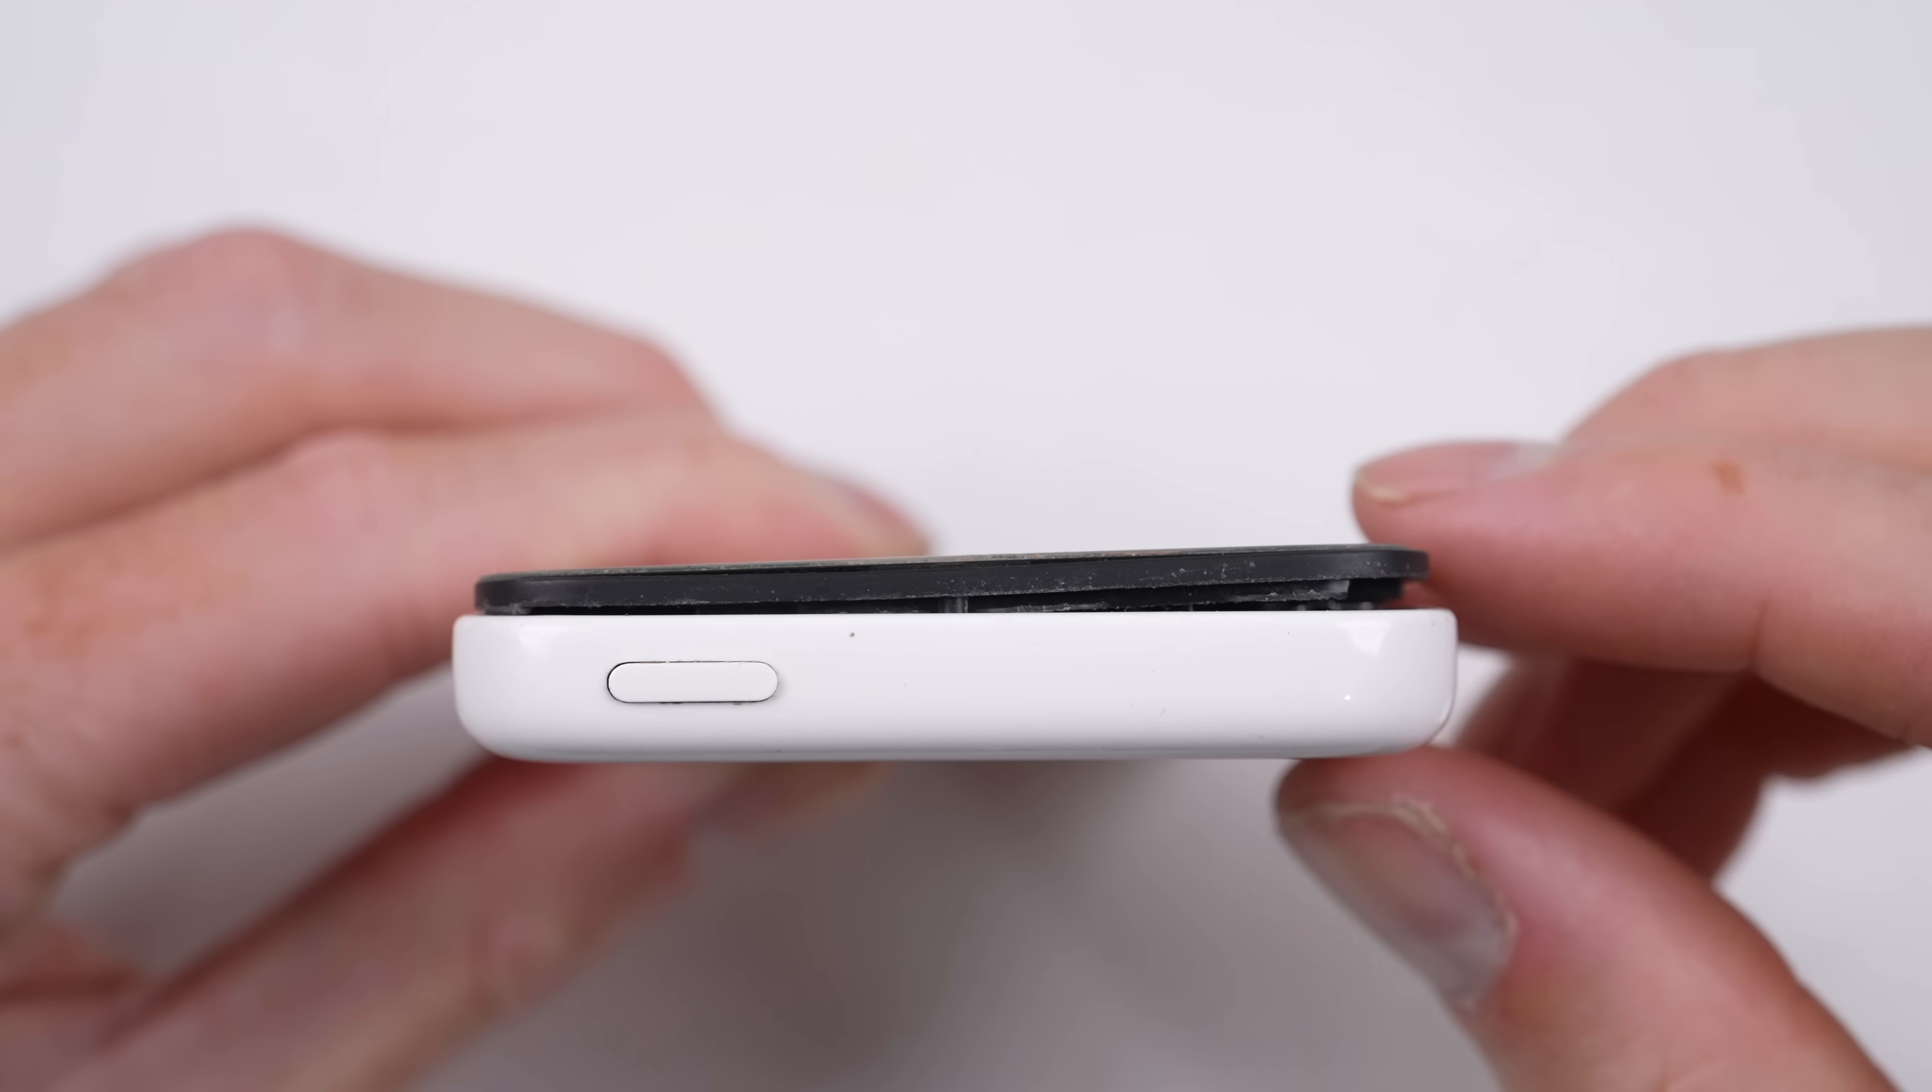However, the stock iPhone SE display doesn't fit on a 5C housing. The top section won't clip into place.